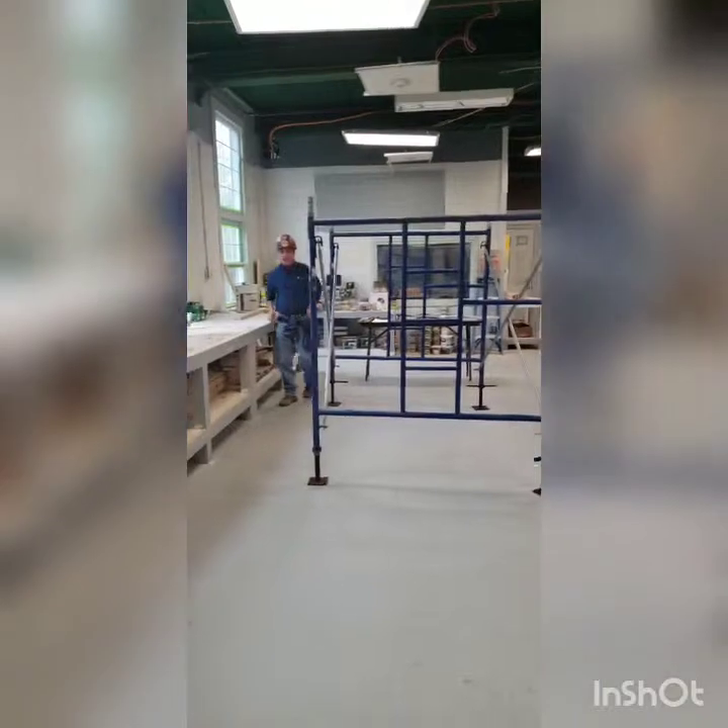For all intent and purposes, the frames are put together.